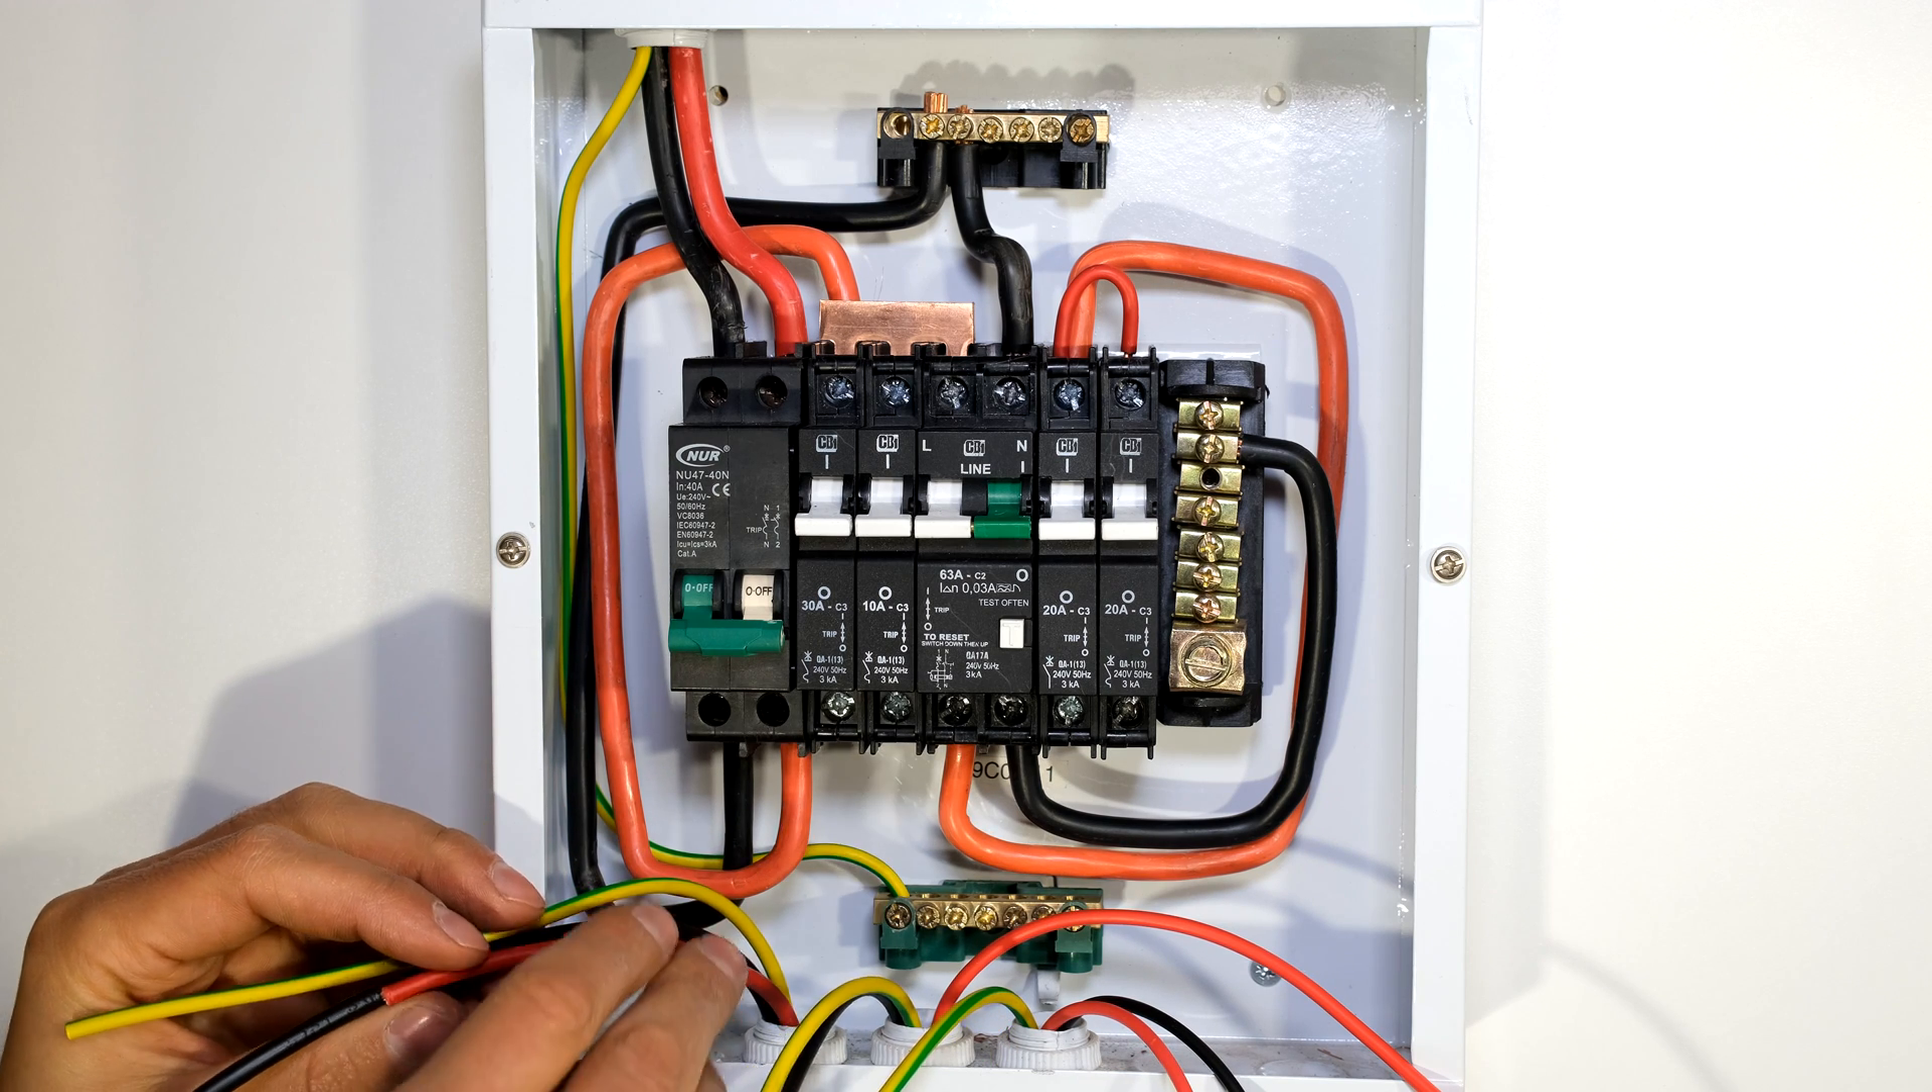Now all the circuit breakers are connected except for the output loads so all I need to do now is wire up each one of the loads.